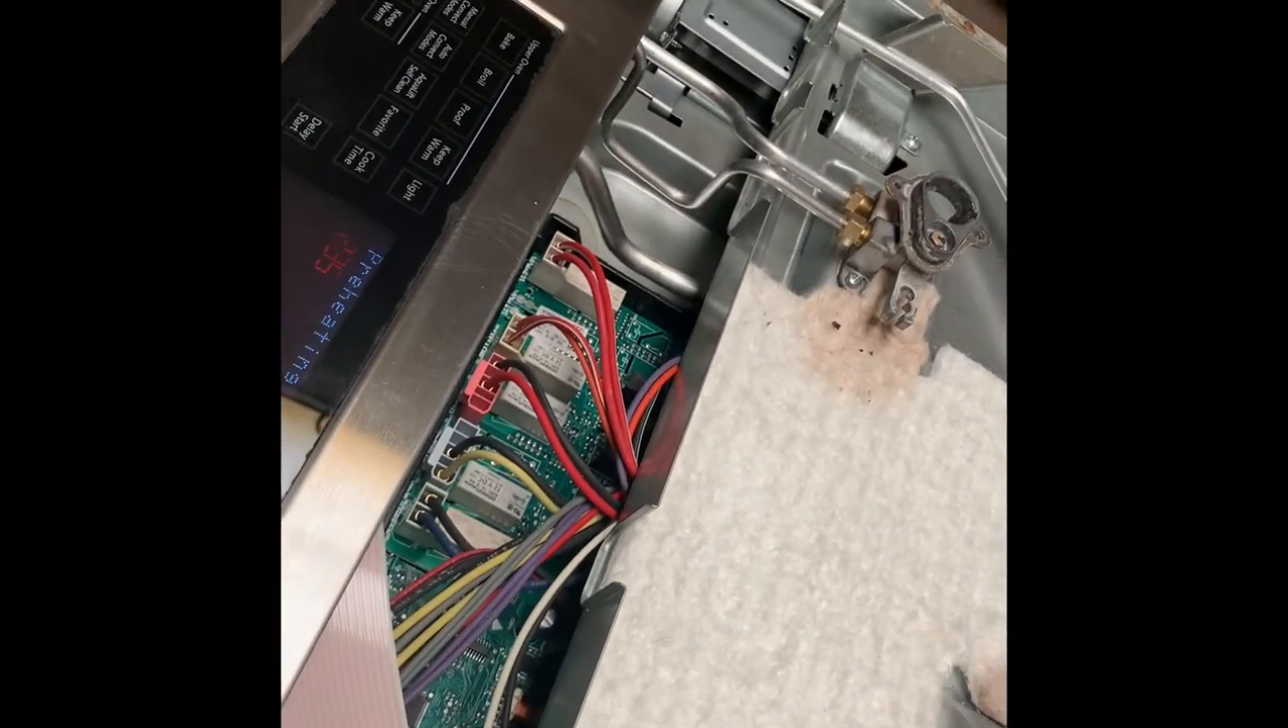But I do have the wires plugged up.